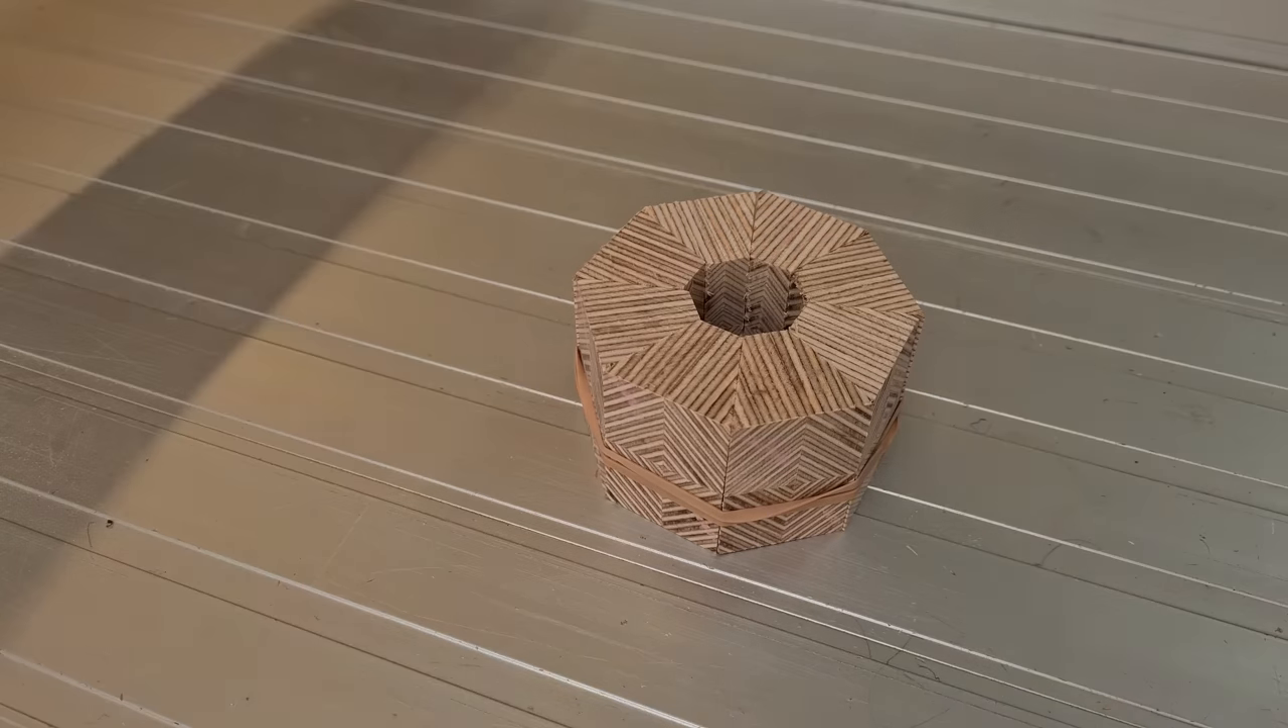I dry fitted the segments into a ring to ensure they had been cut correctly.